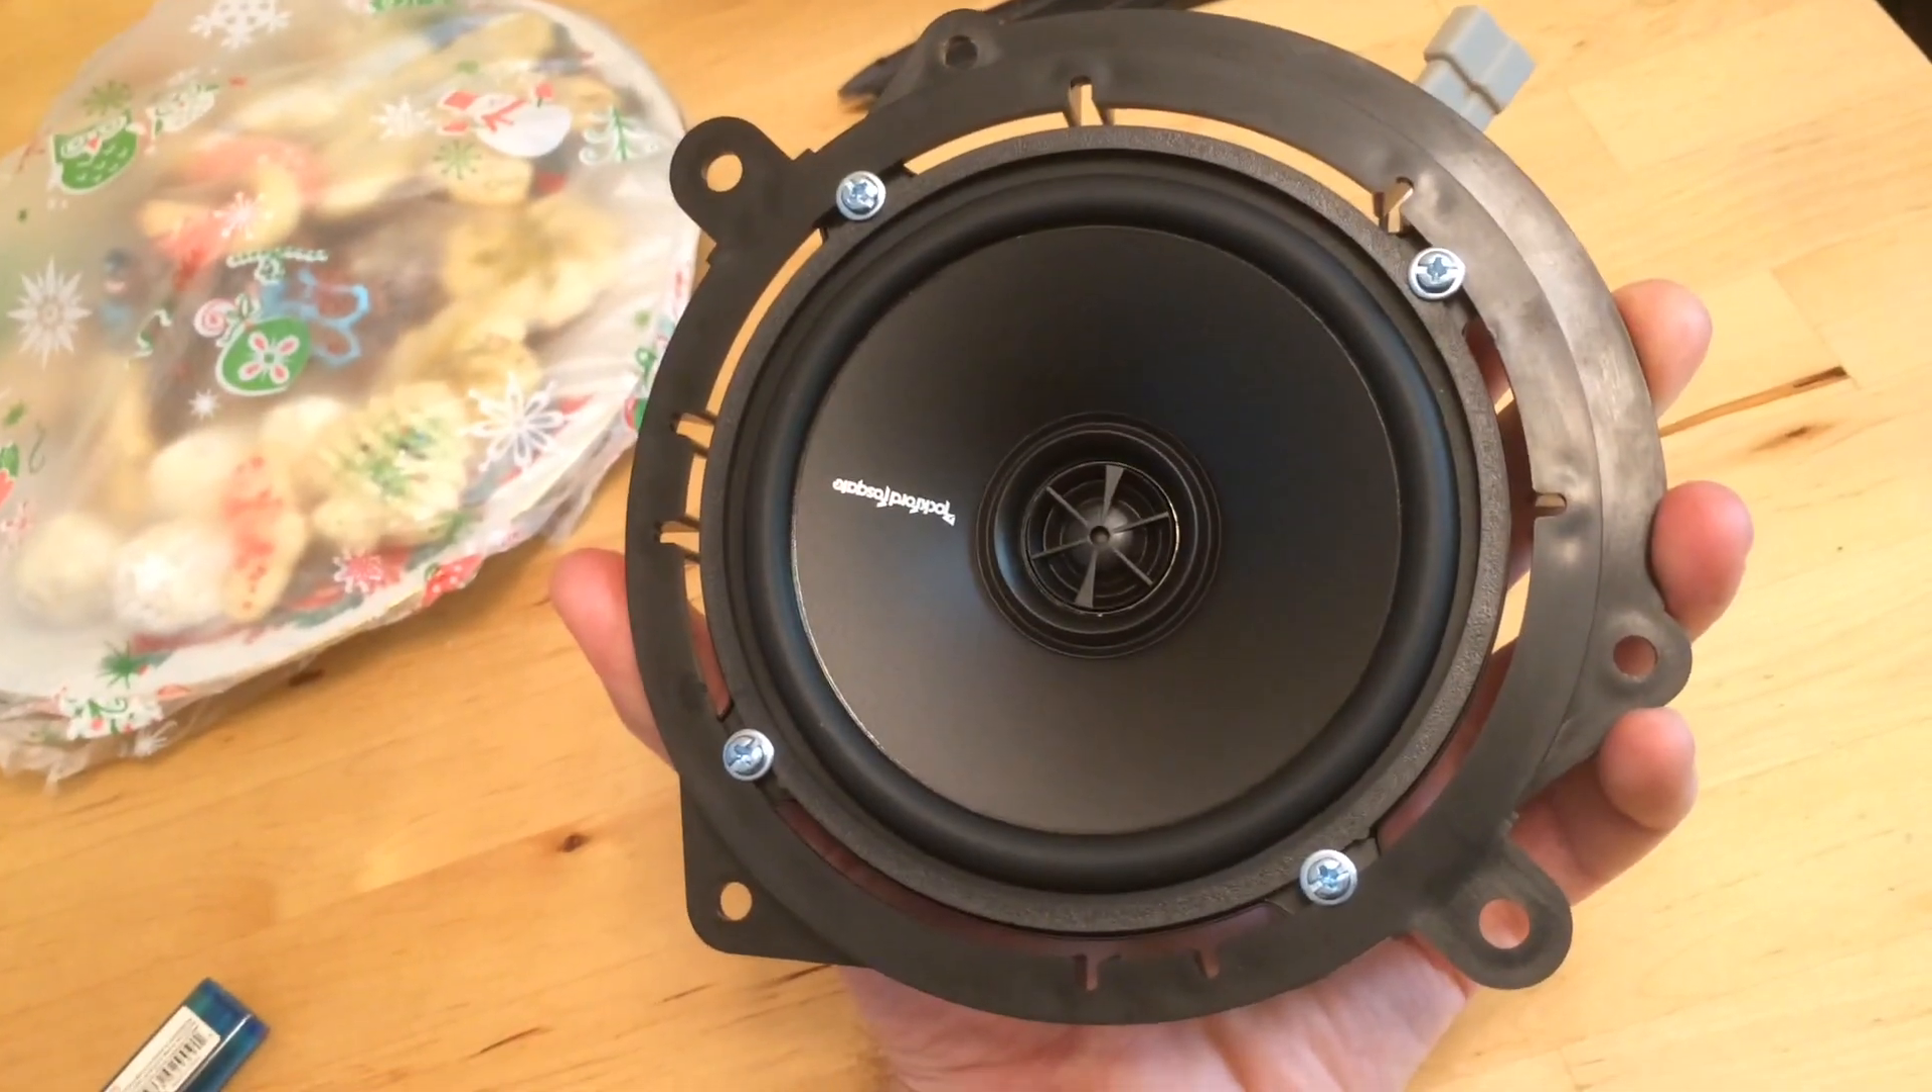So the Crutchfield speaker adapter I got with it has a big gap around it, you can see there.